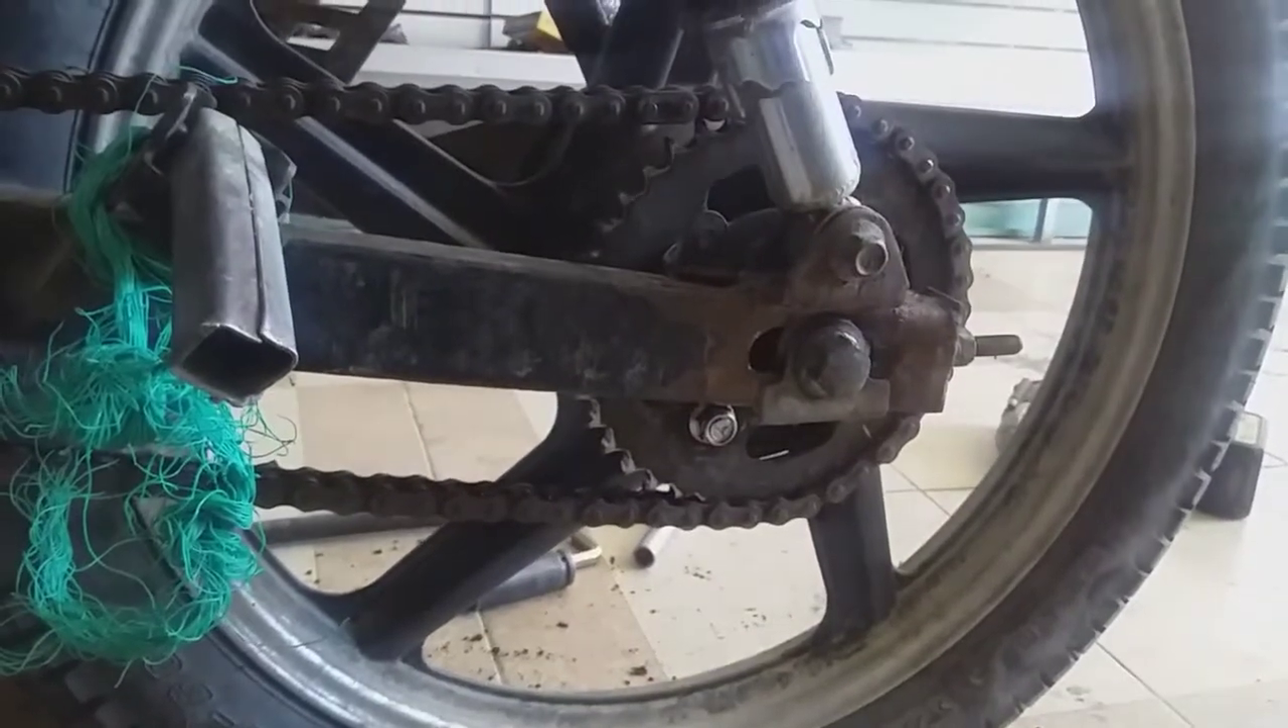El ring con su llanta bien ya quedó instalada.